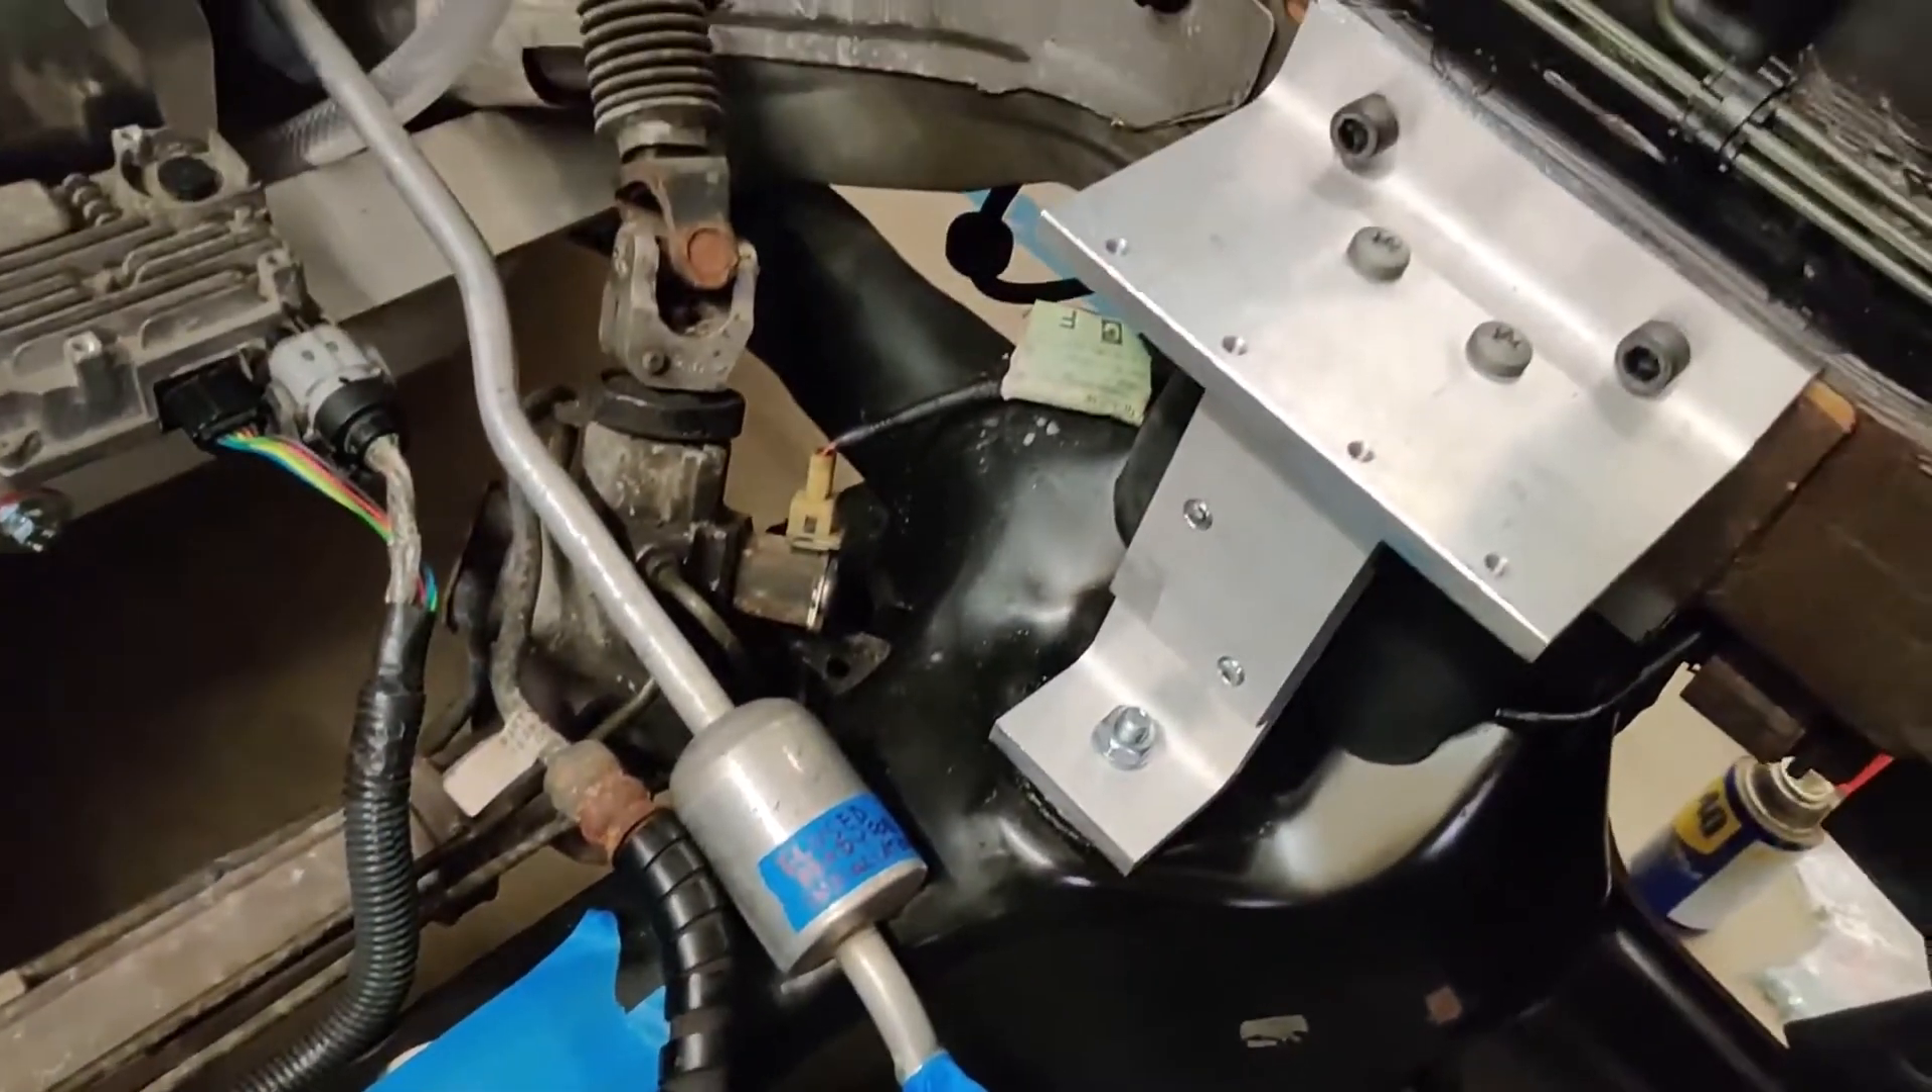So battery box mounts are in place.